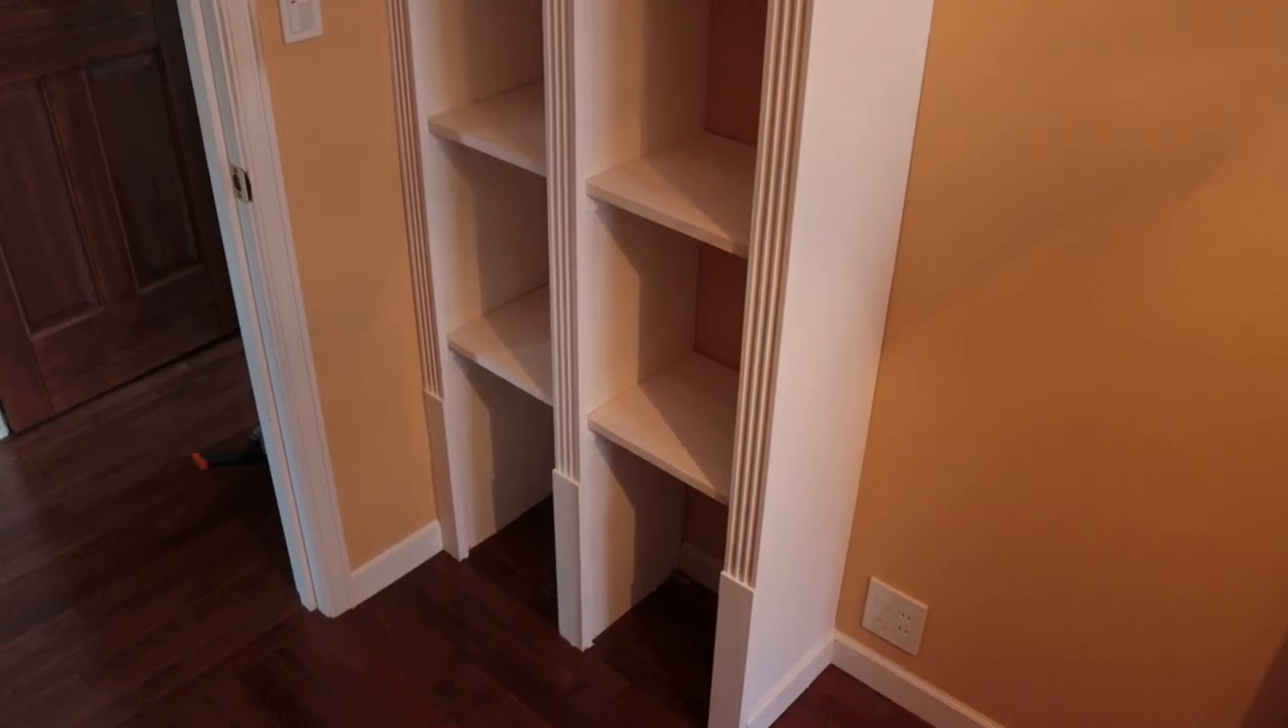I painted the case and the shelves separately and then installed the shelves.